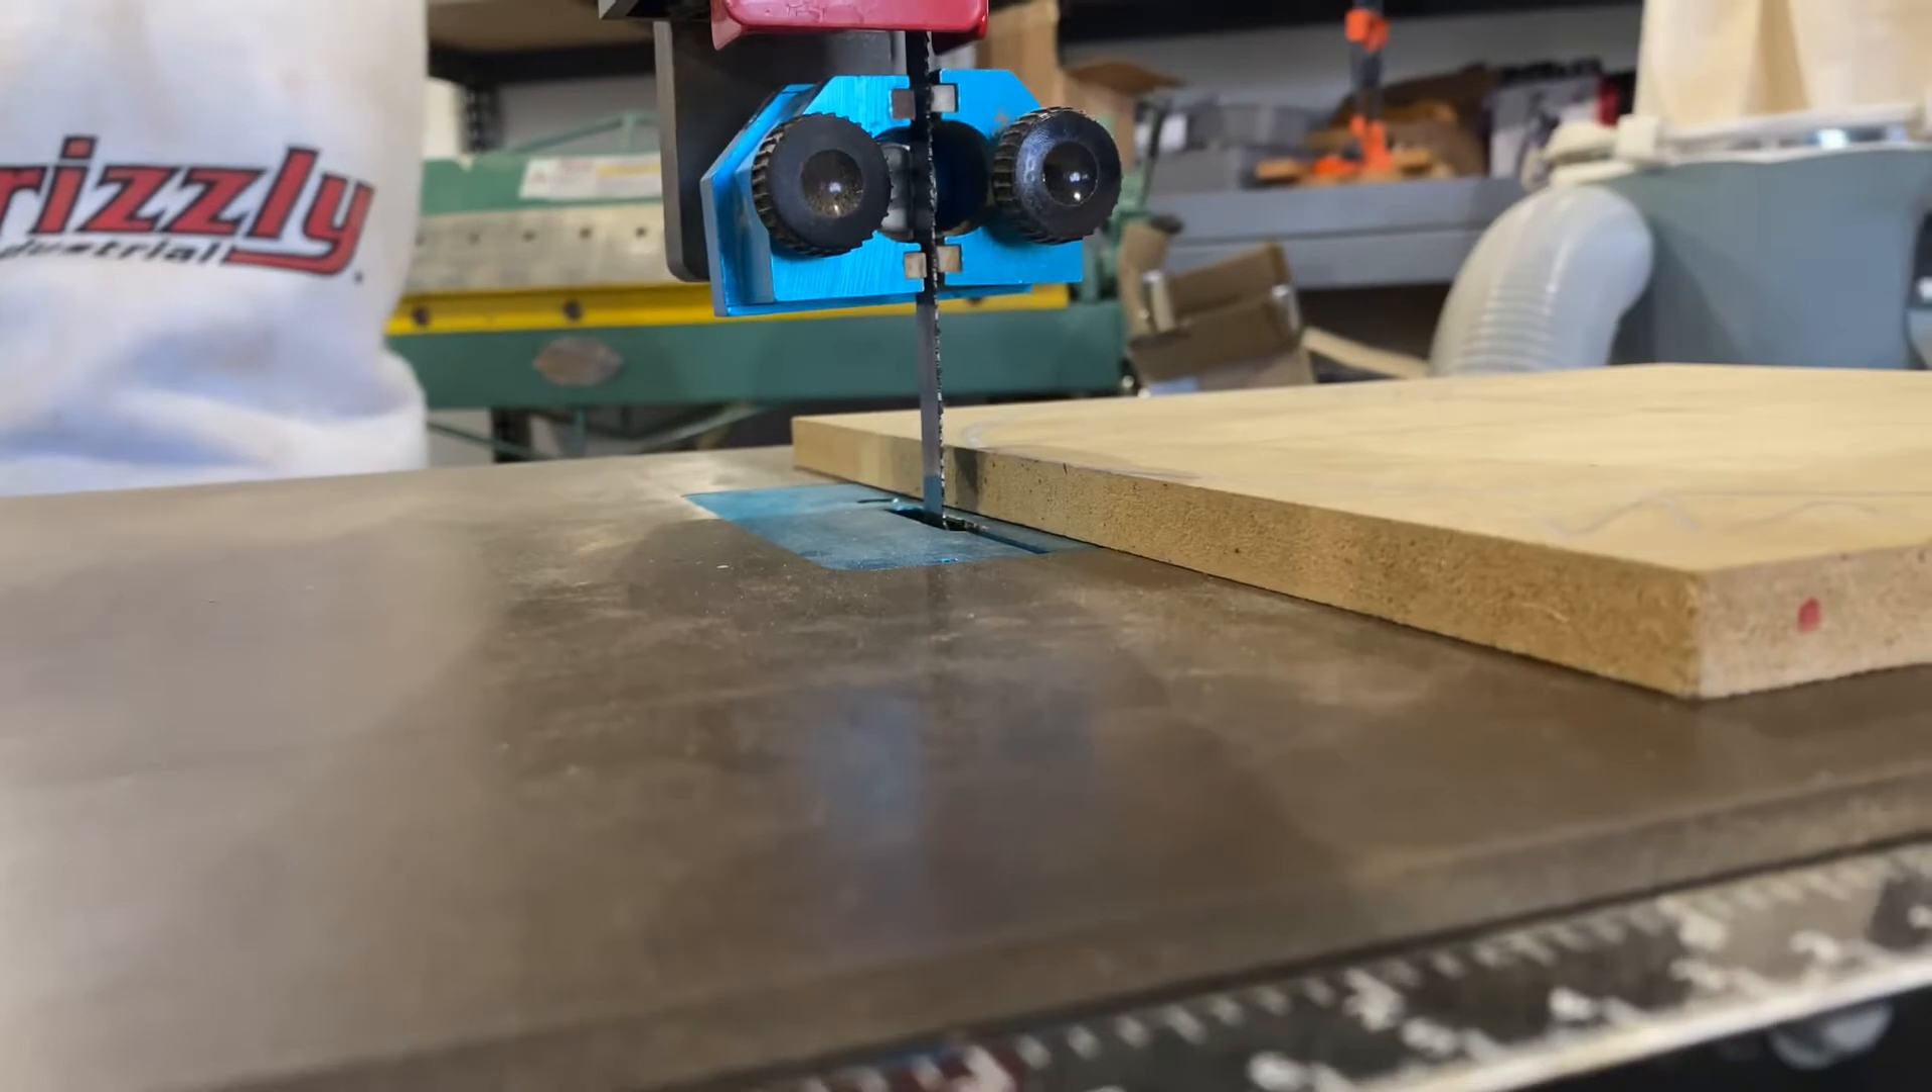You can see that there's too much room between the wood and our guard here.